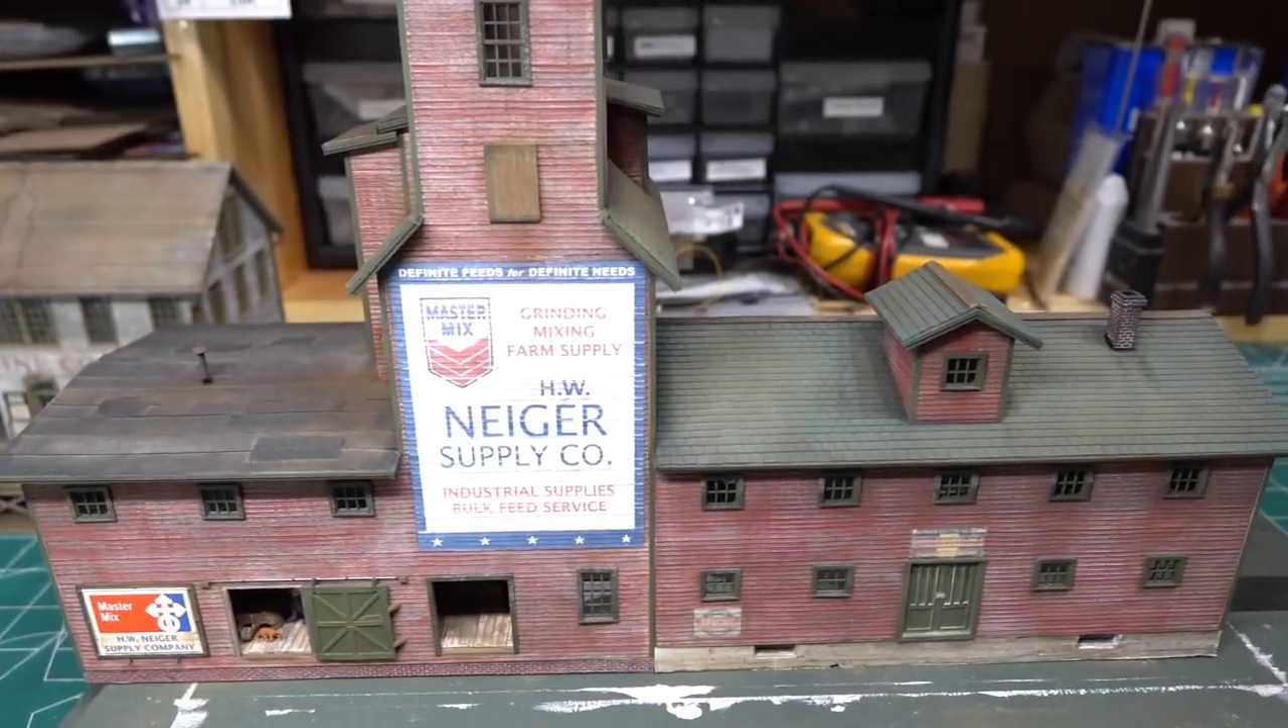Again the dormer is installed.